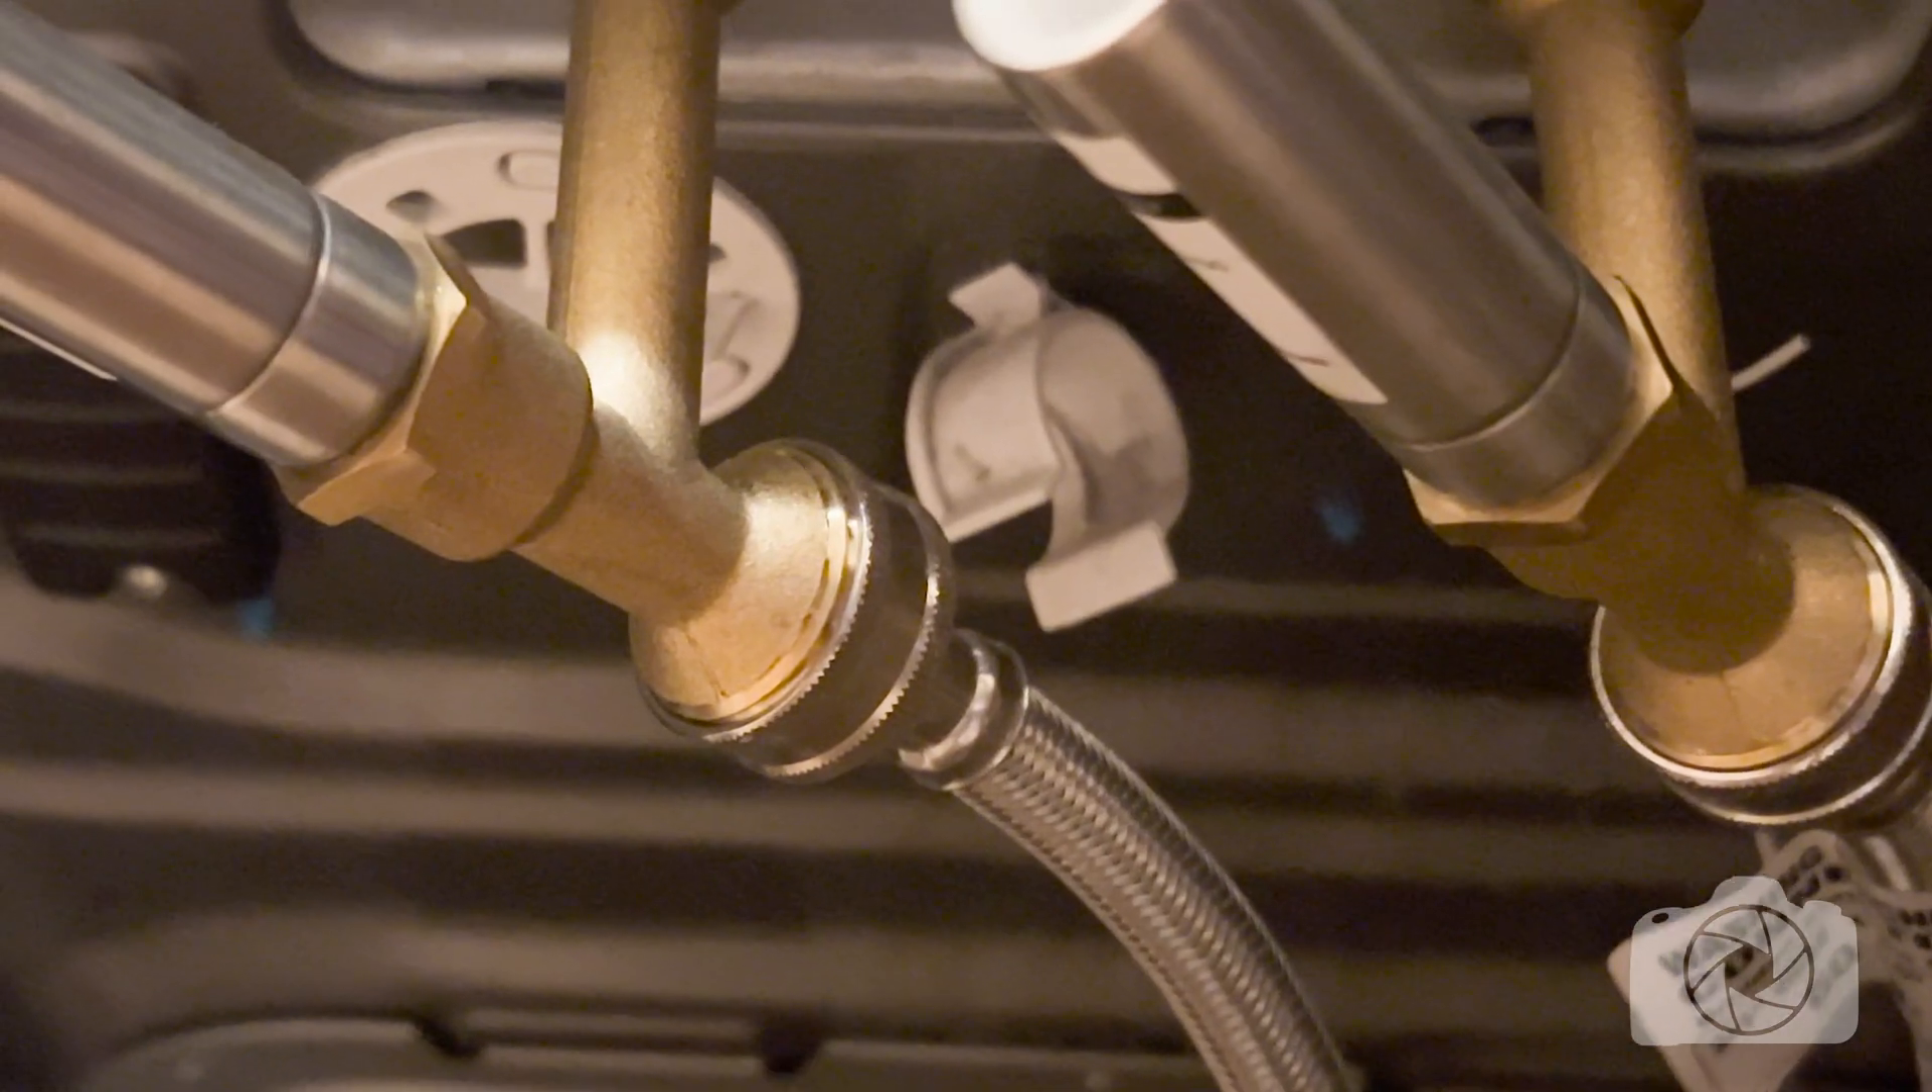I already have the water hammer arresters on the back of my washing machine because I discovered this several years ago.